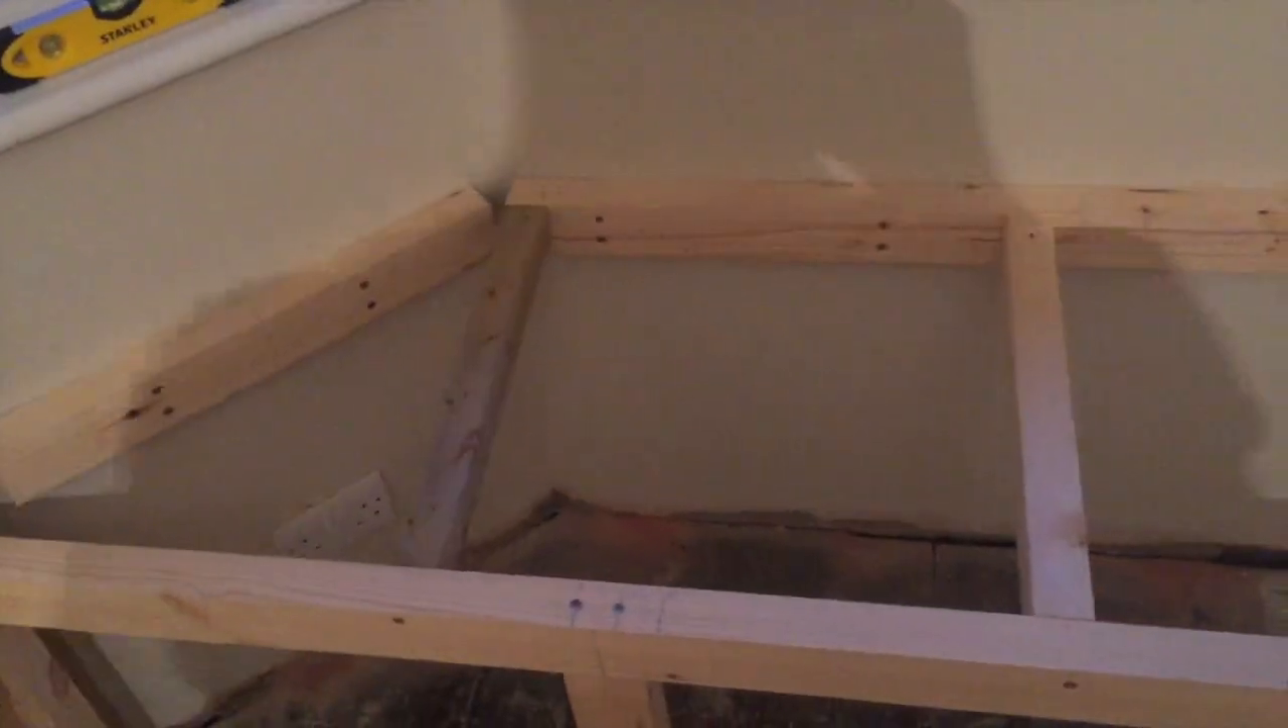So, now I've added some cross beams.